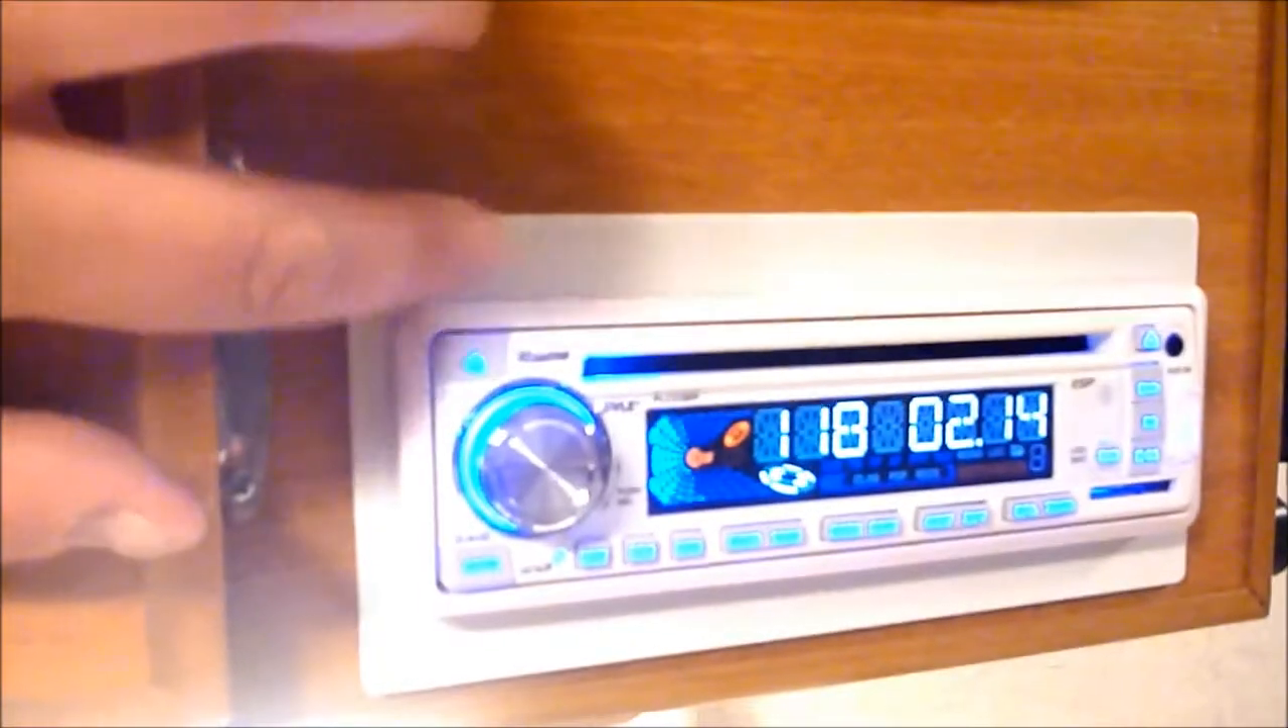And the stereo itself i actually had to put a surround around it to uh make it fit.